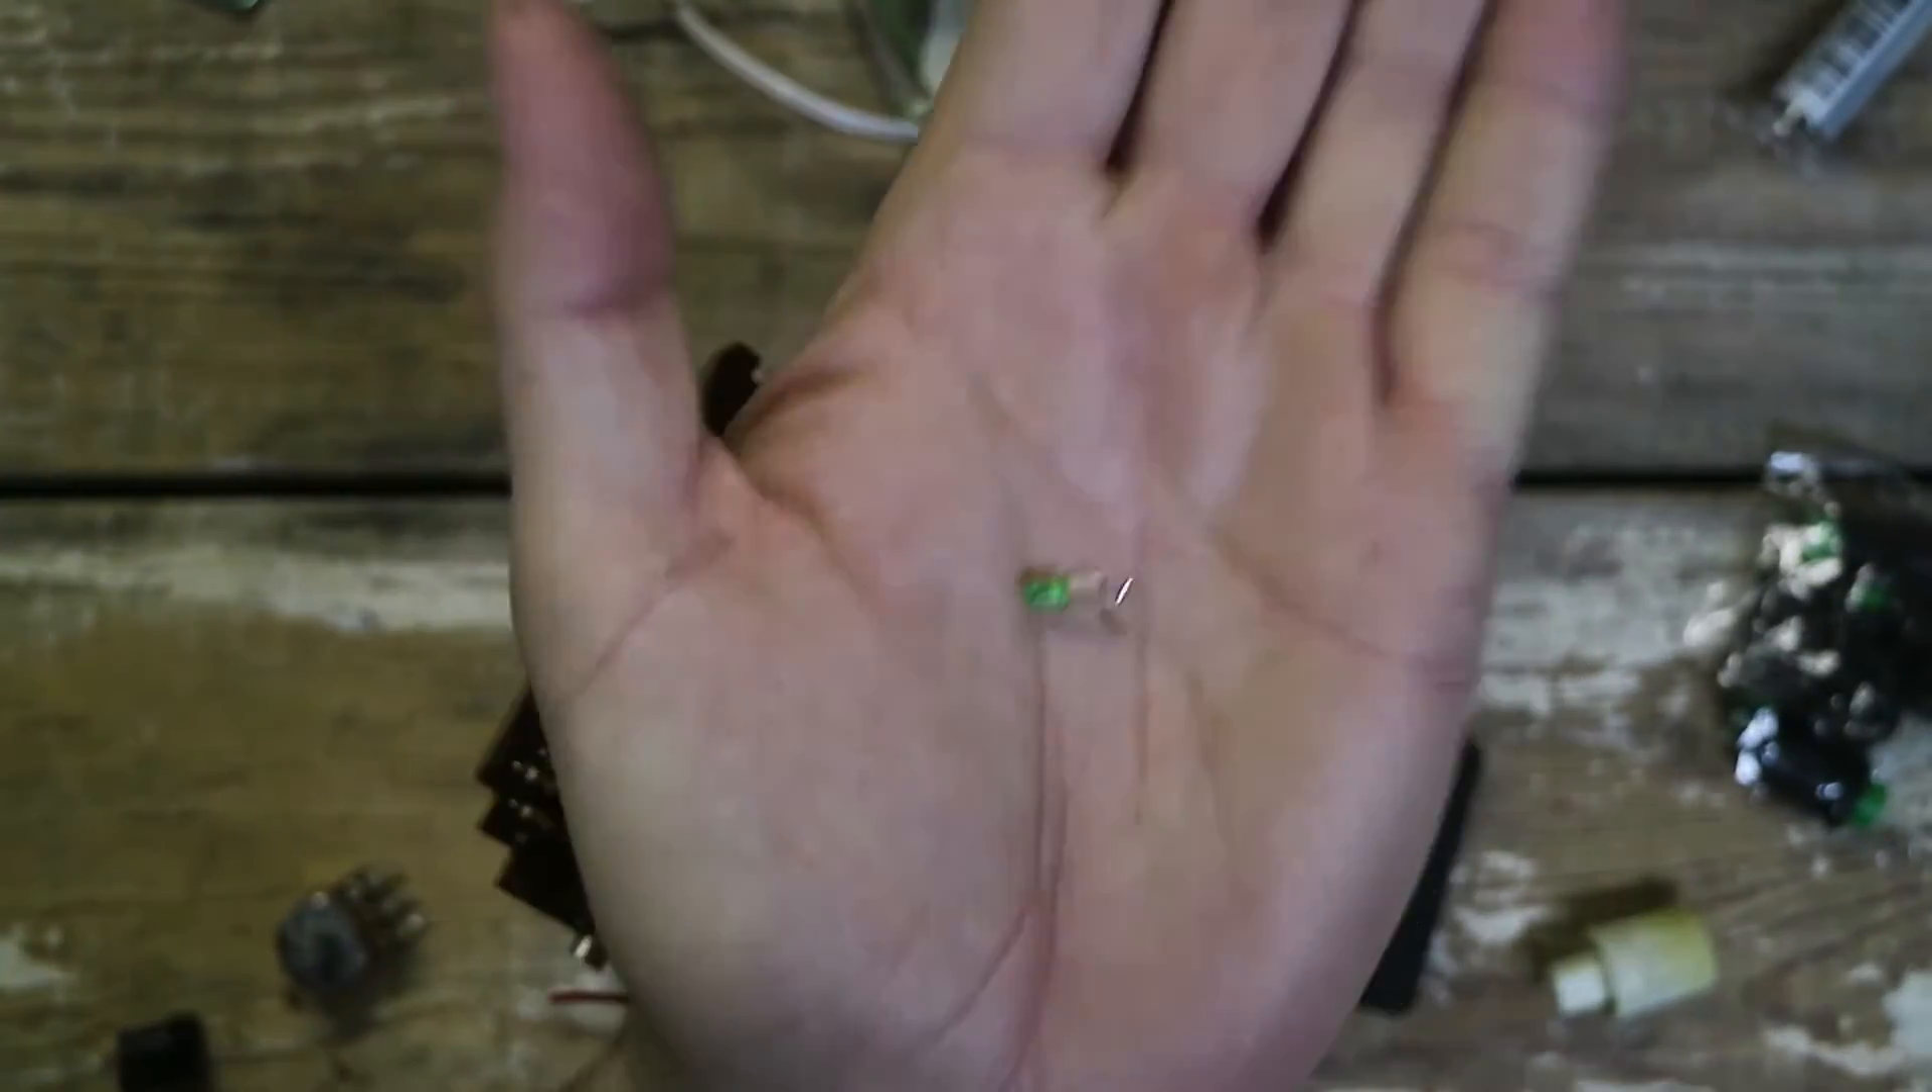I desoldered the little green LED which I want to reuse for the power LED.